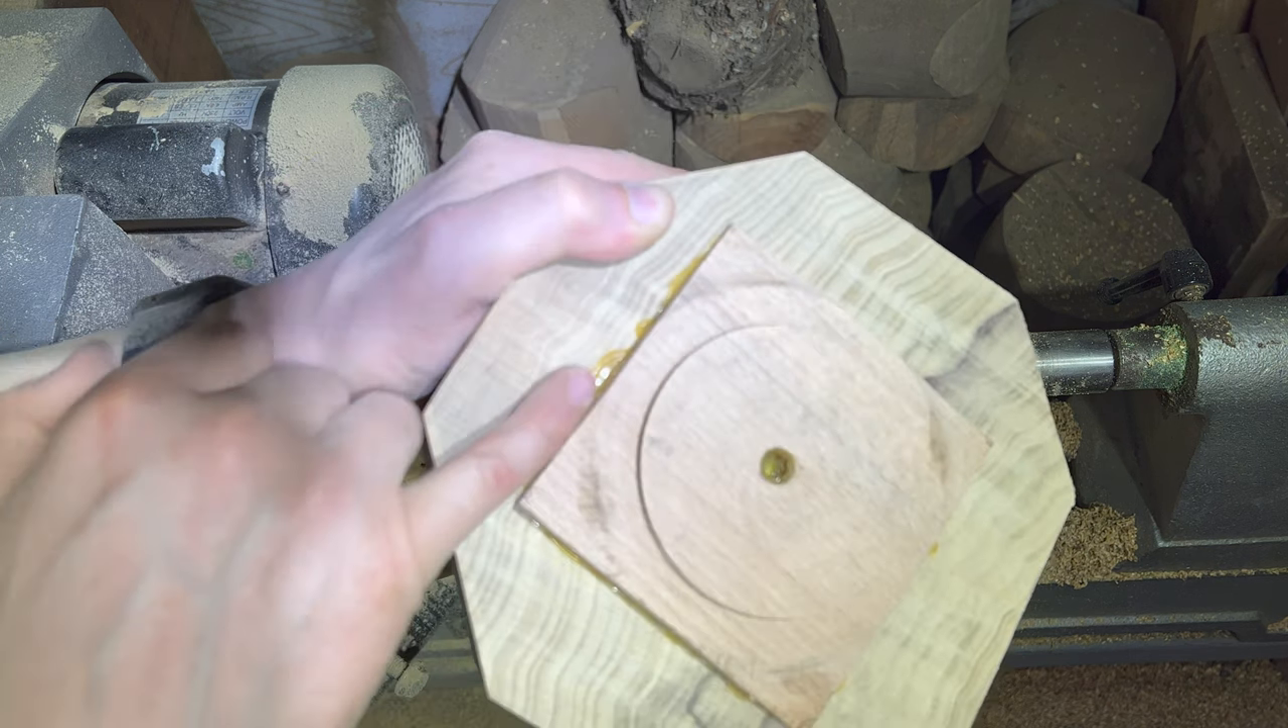I glued on a spare chuck grip last night and so that's nice and dry you can see the glue's all gone off.